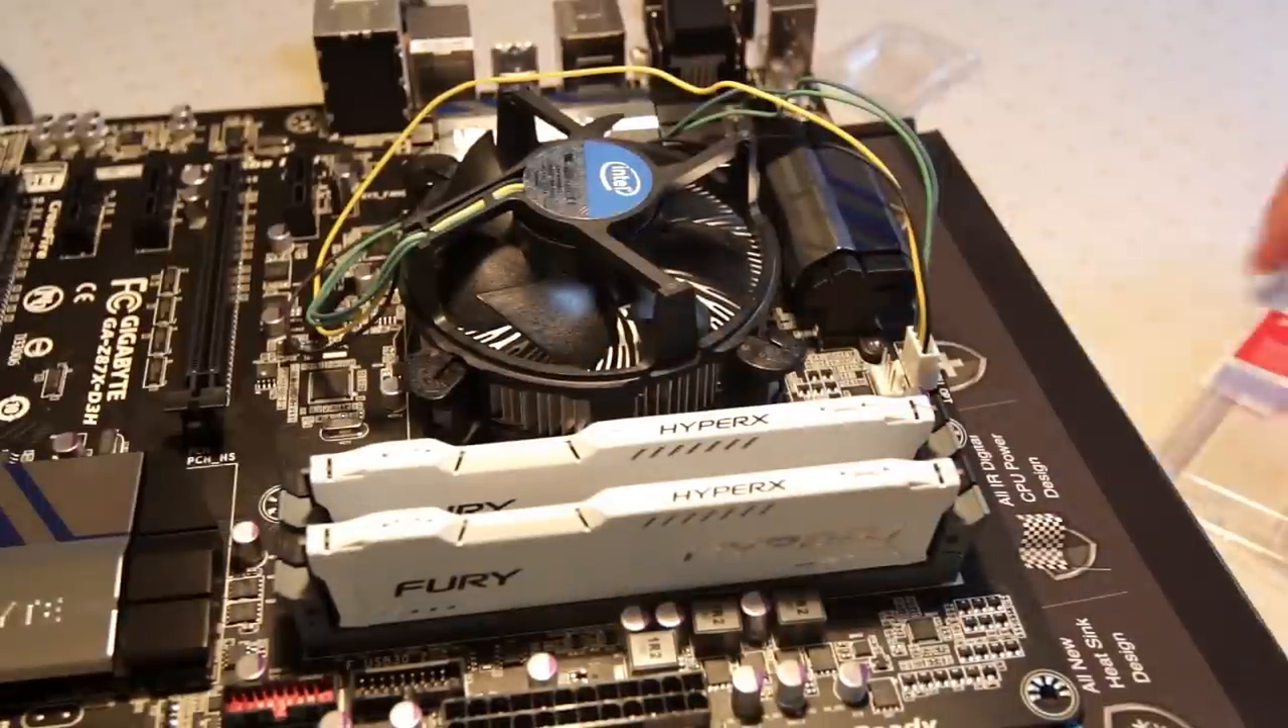That's the memory installed.